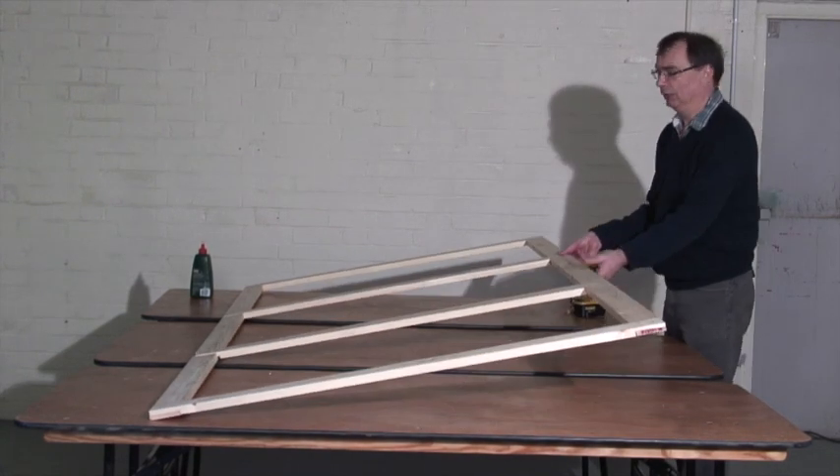So that's all the pieces of wood glued in, the frame is now complete as you can see.